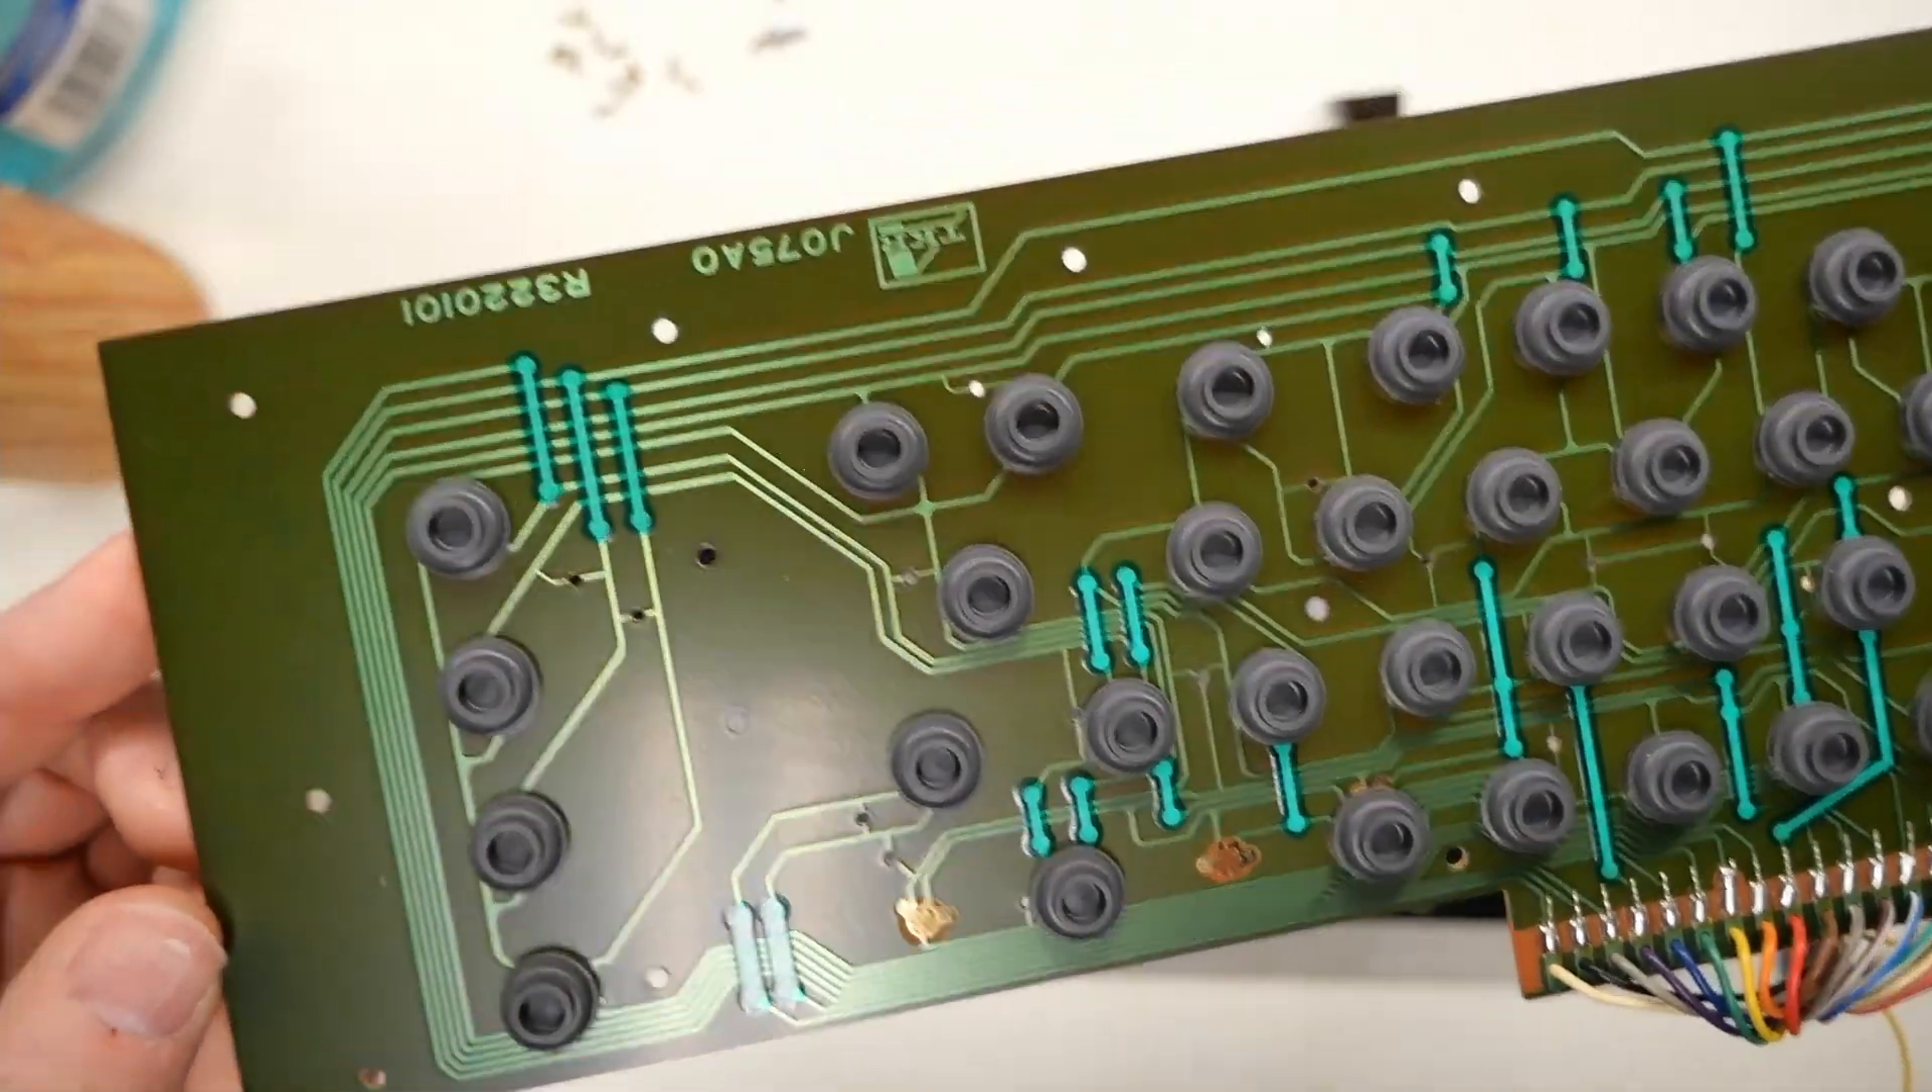The little rubber domes have stayed stuck to the PCB, but that's the PCB on a rubber dome bread bin keyboard.